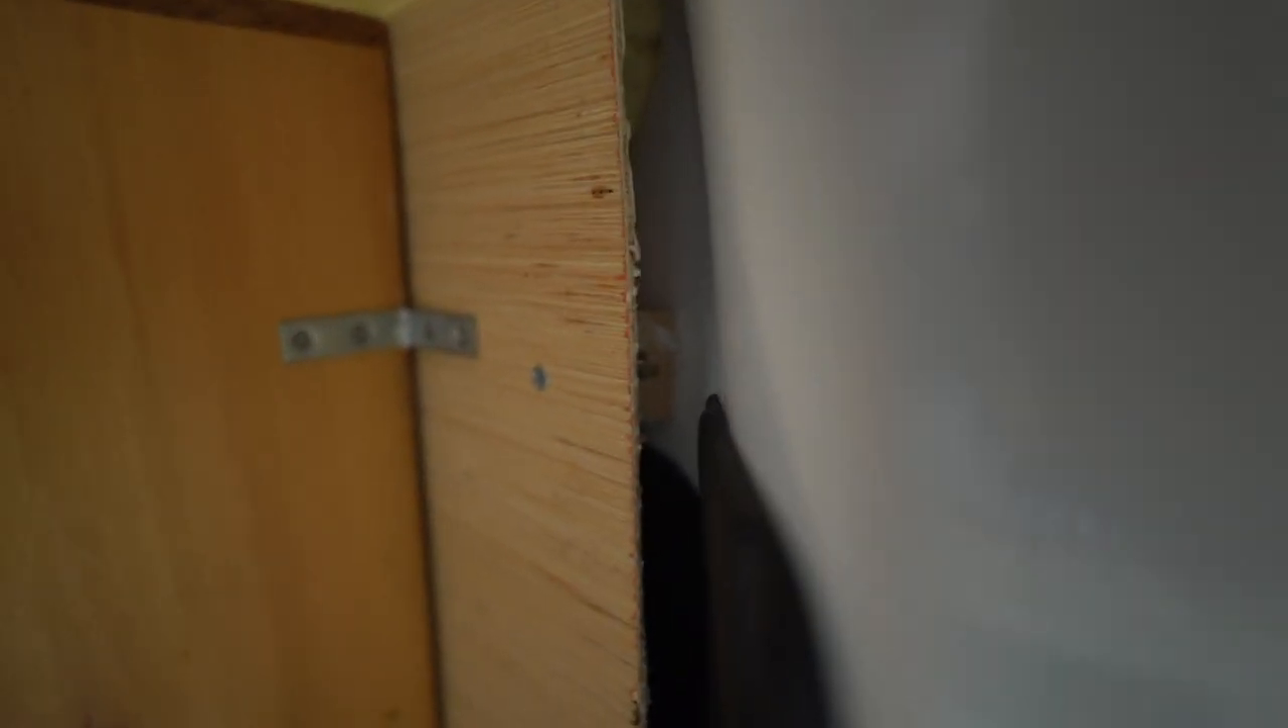We've got a little L brackets there holding everything in back here.